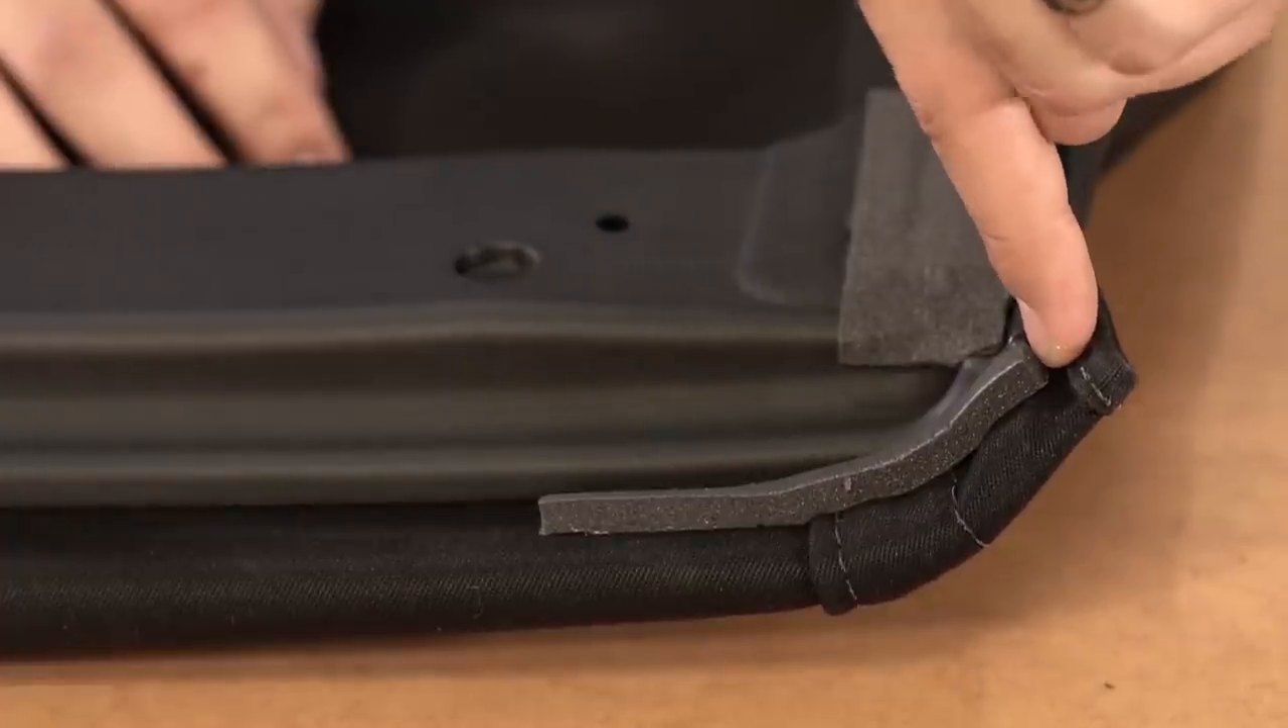You can see that I've installed the foam tape right against the edge of the header here as an alignment mark and put it straight across the front.